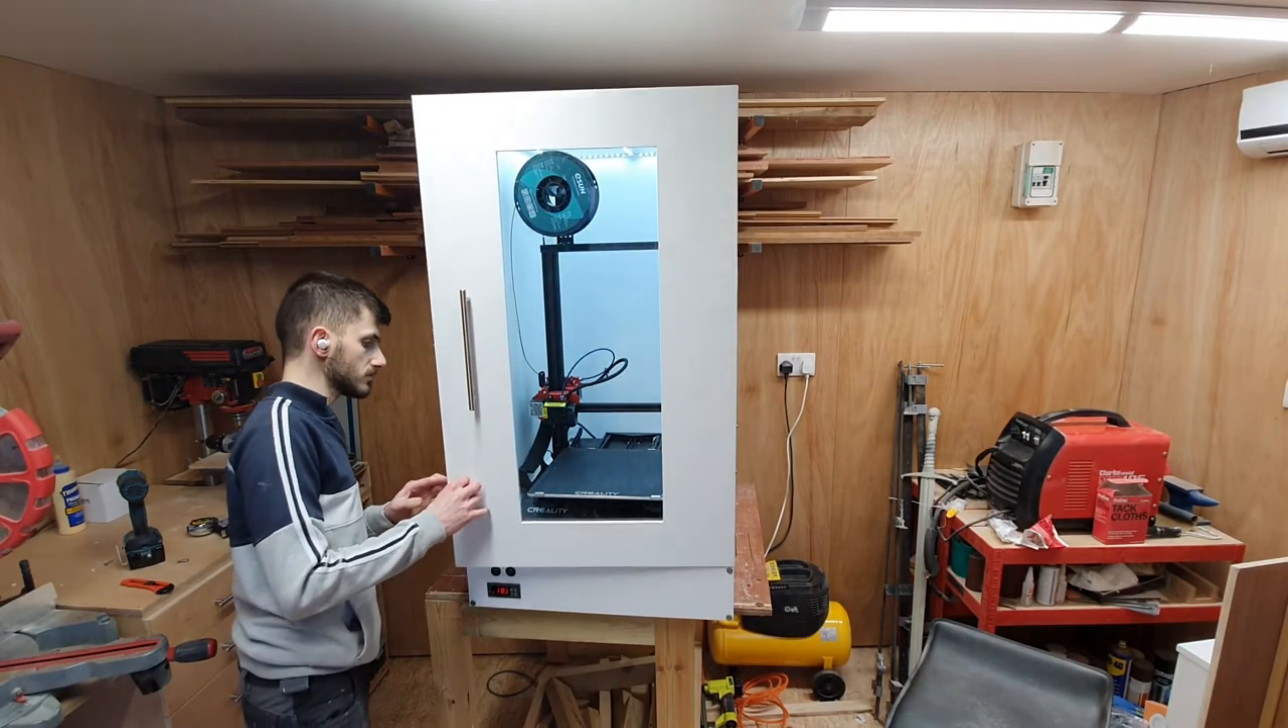I did a quick test just to check my 3d printer actually fit in the box because i hadn't done that yet but it fit perfectly.